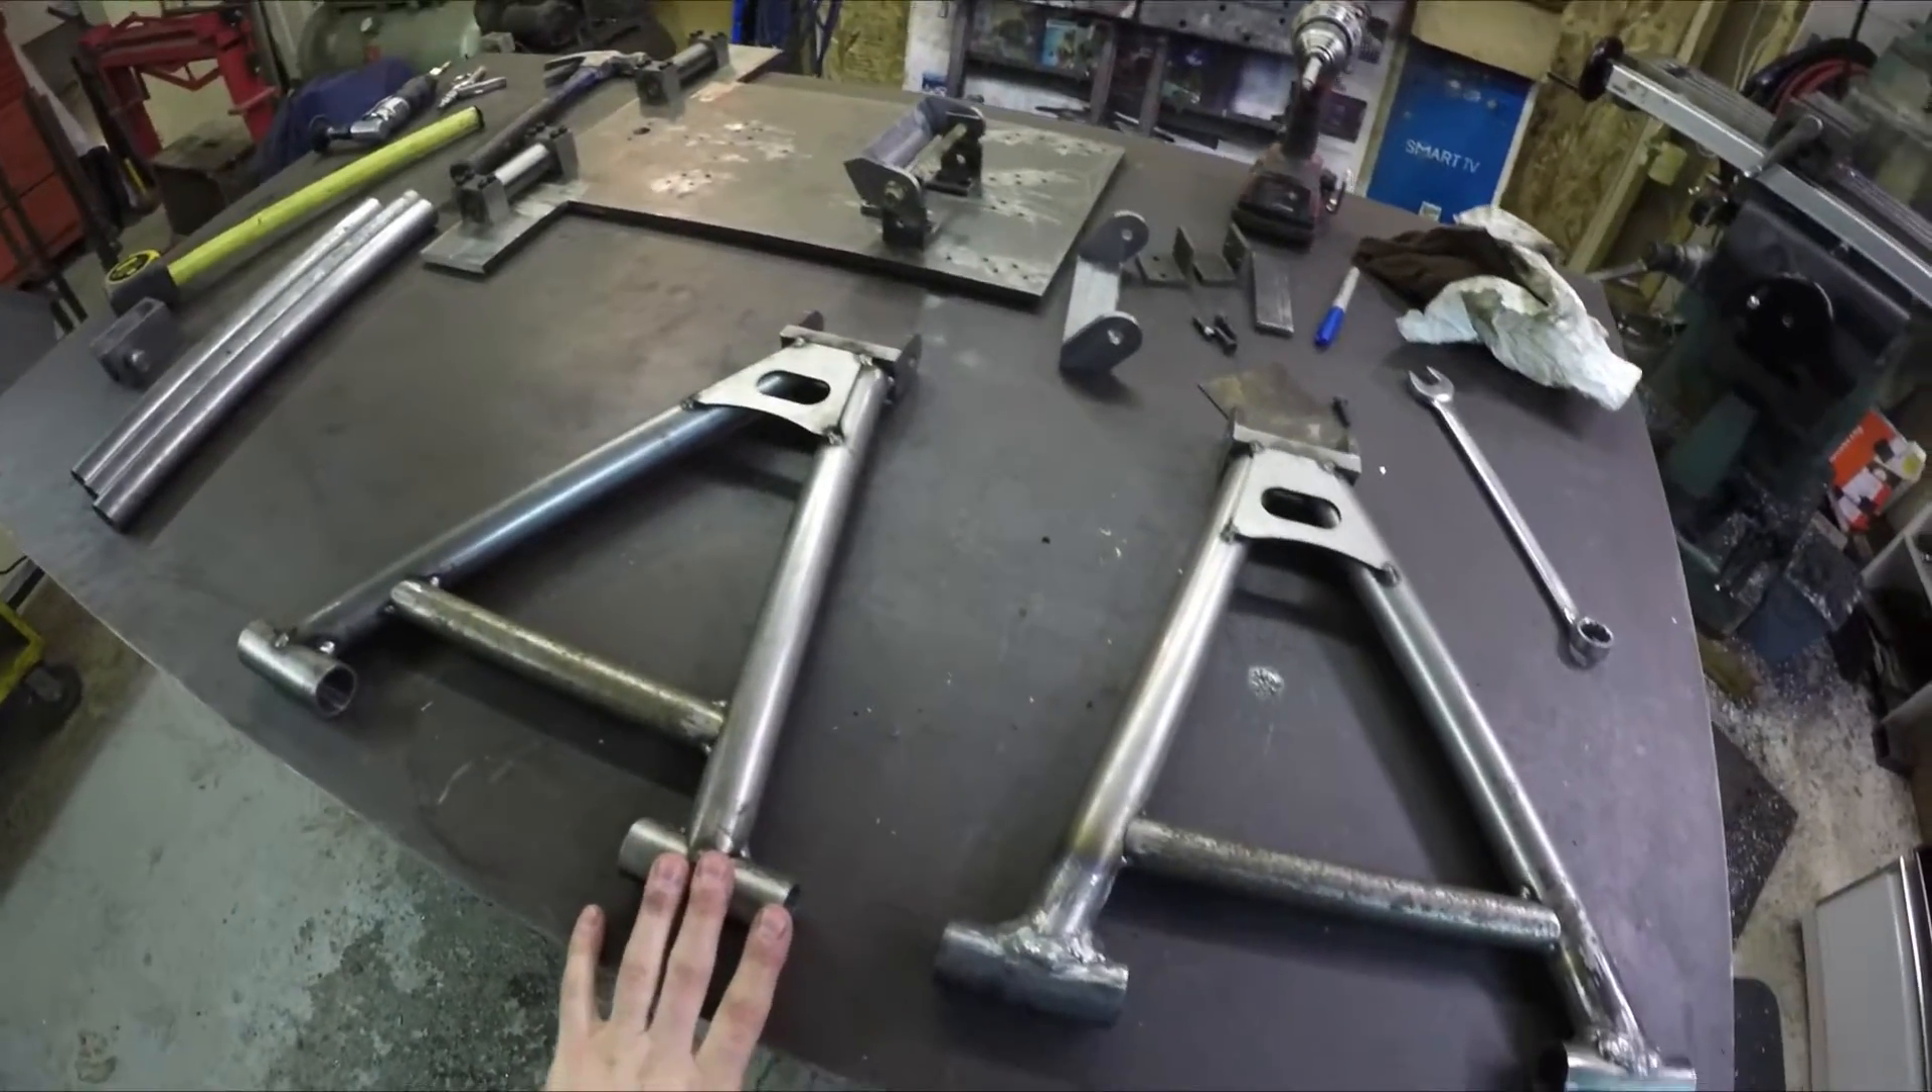So I have the I have the upper rear a arms done and it turned out real nice they're all just tacked together right now.